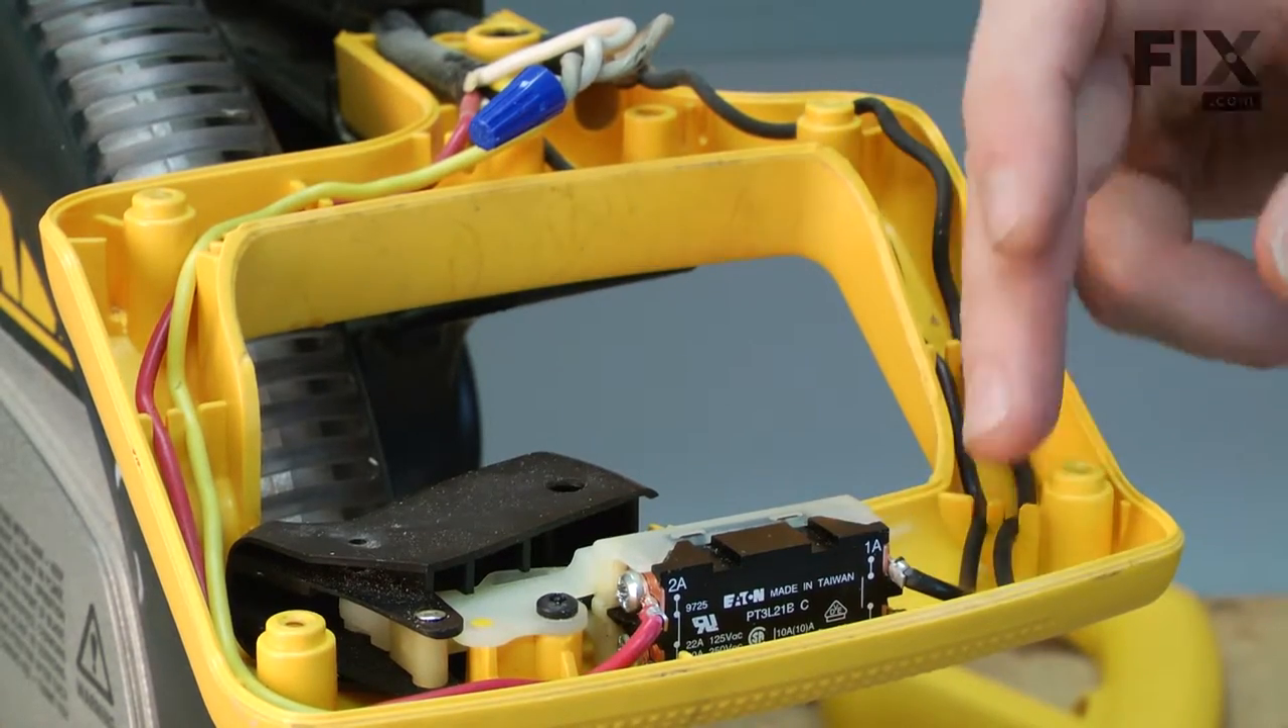We have the black wire that comes down to the switch and the white wires that are secured with a wire nut.